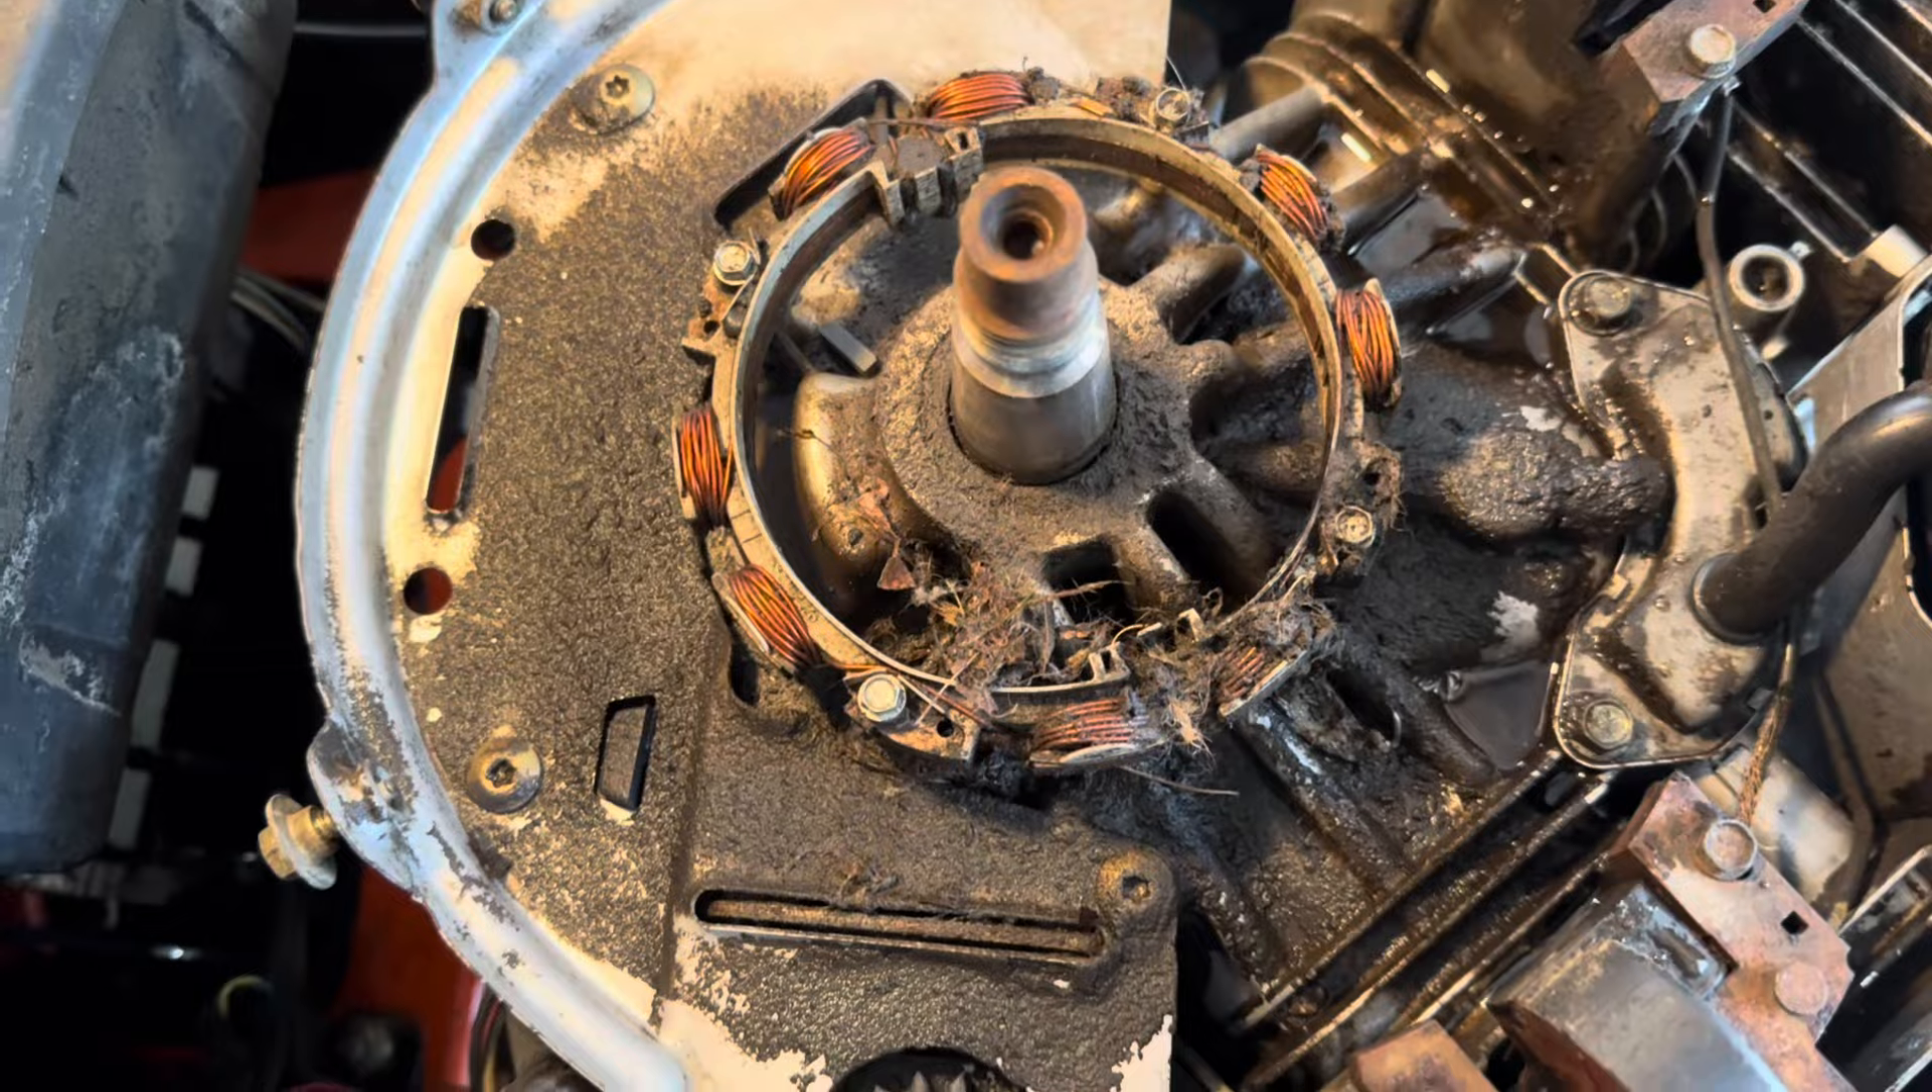You can sure see we got the flywheel off we're exposed to the stator.